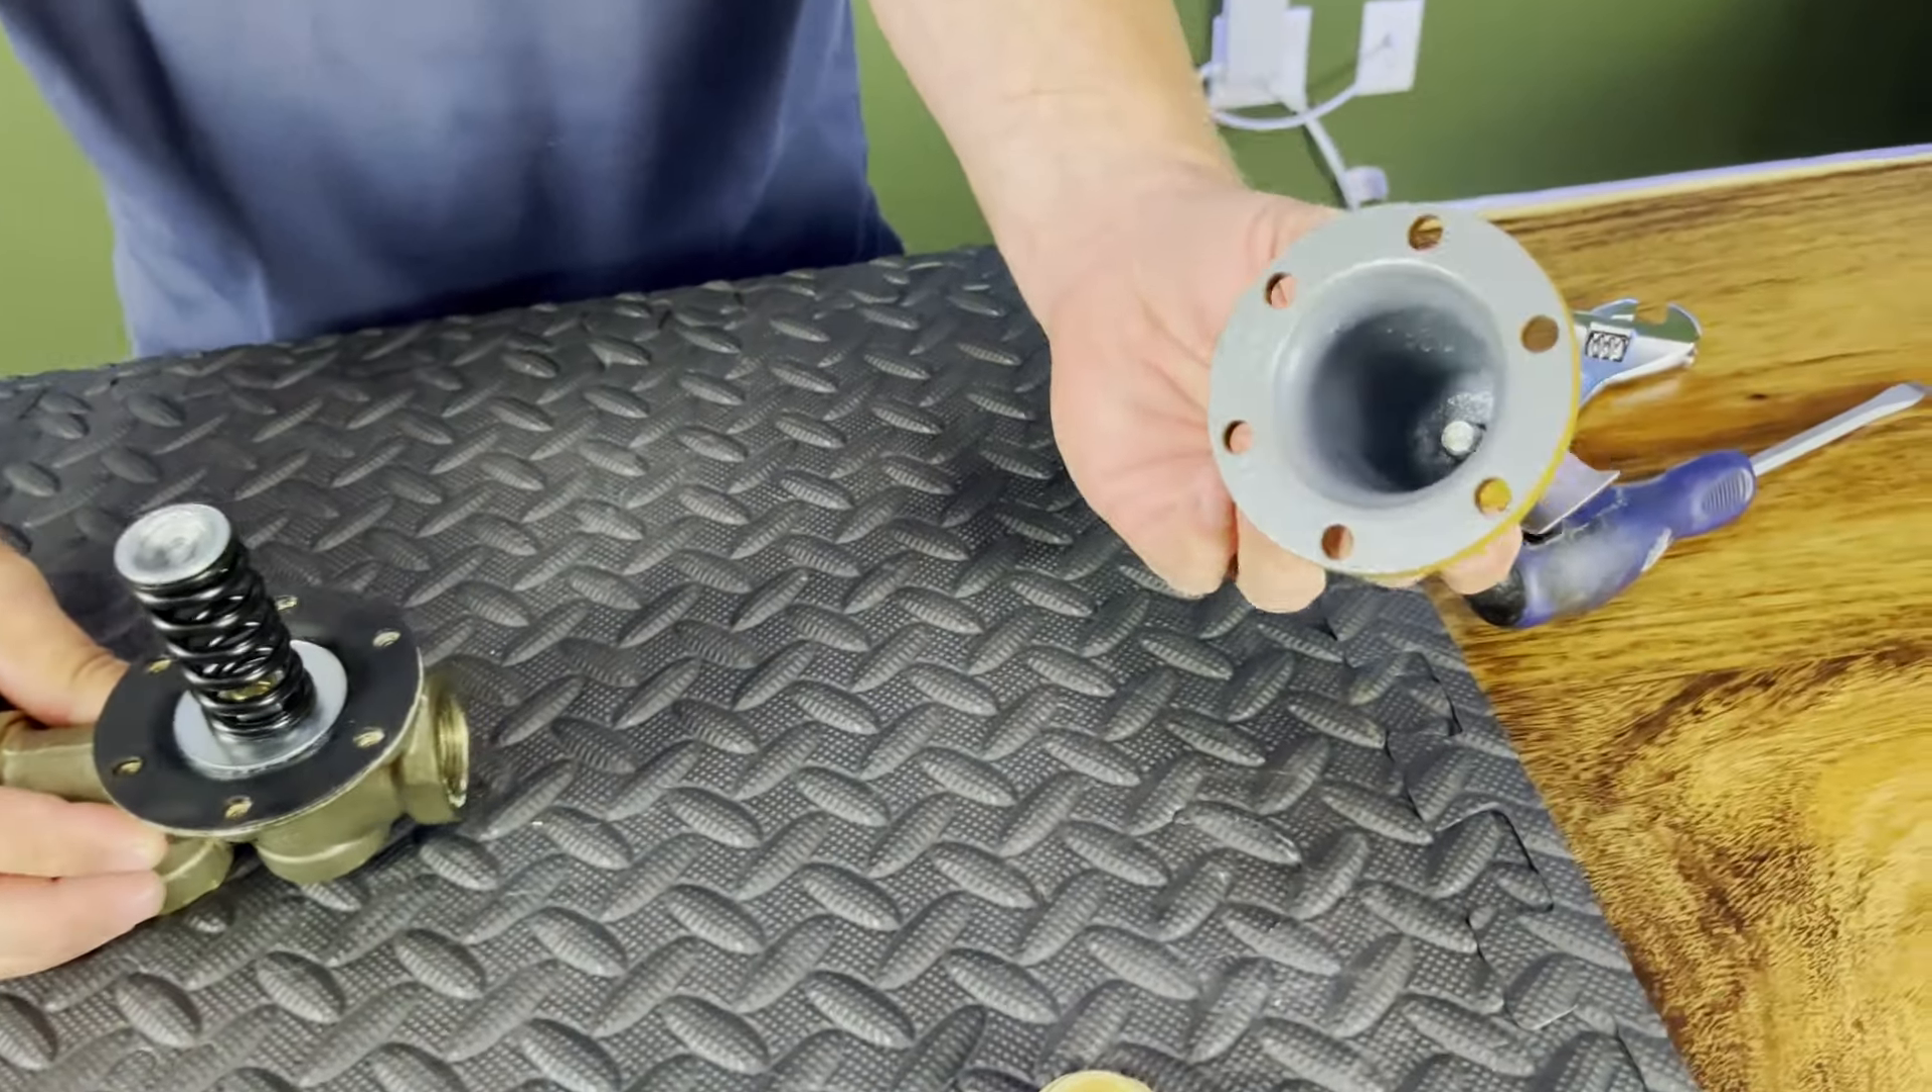So now we removed all of our screws and we're able to take our dome section off.